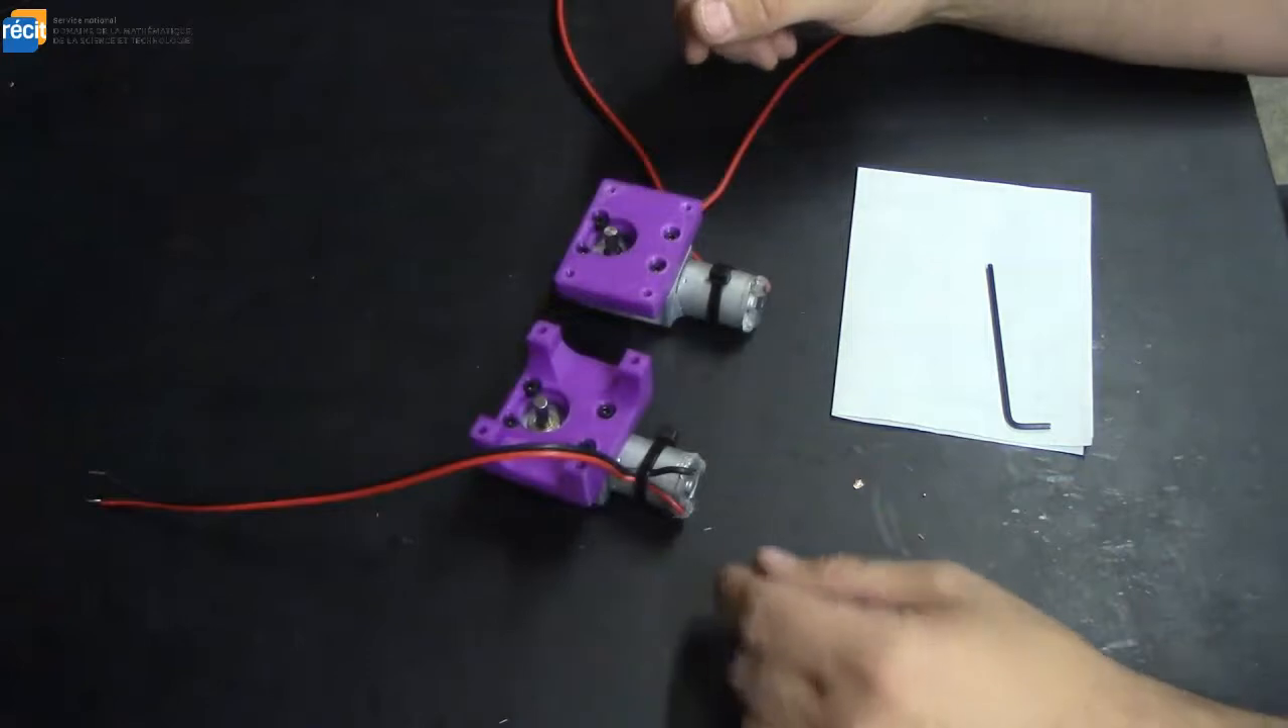Donc et voilà, nos deux moteurs sont installés sur le support.